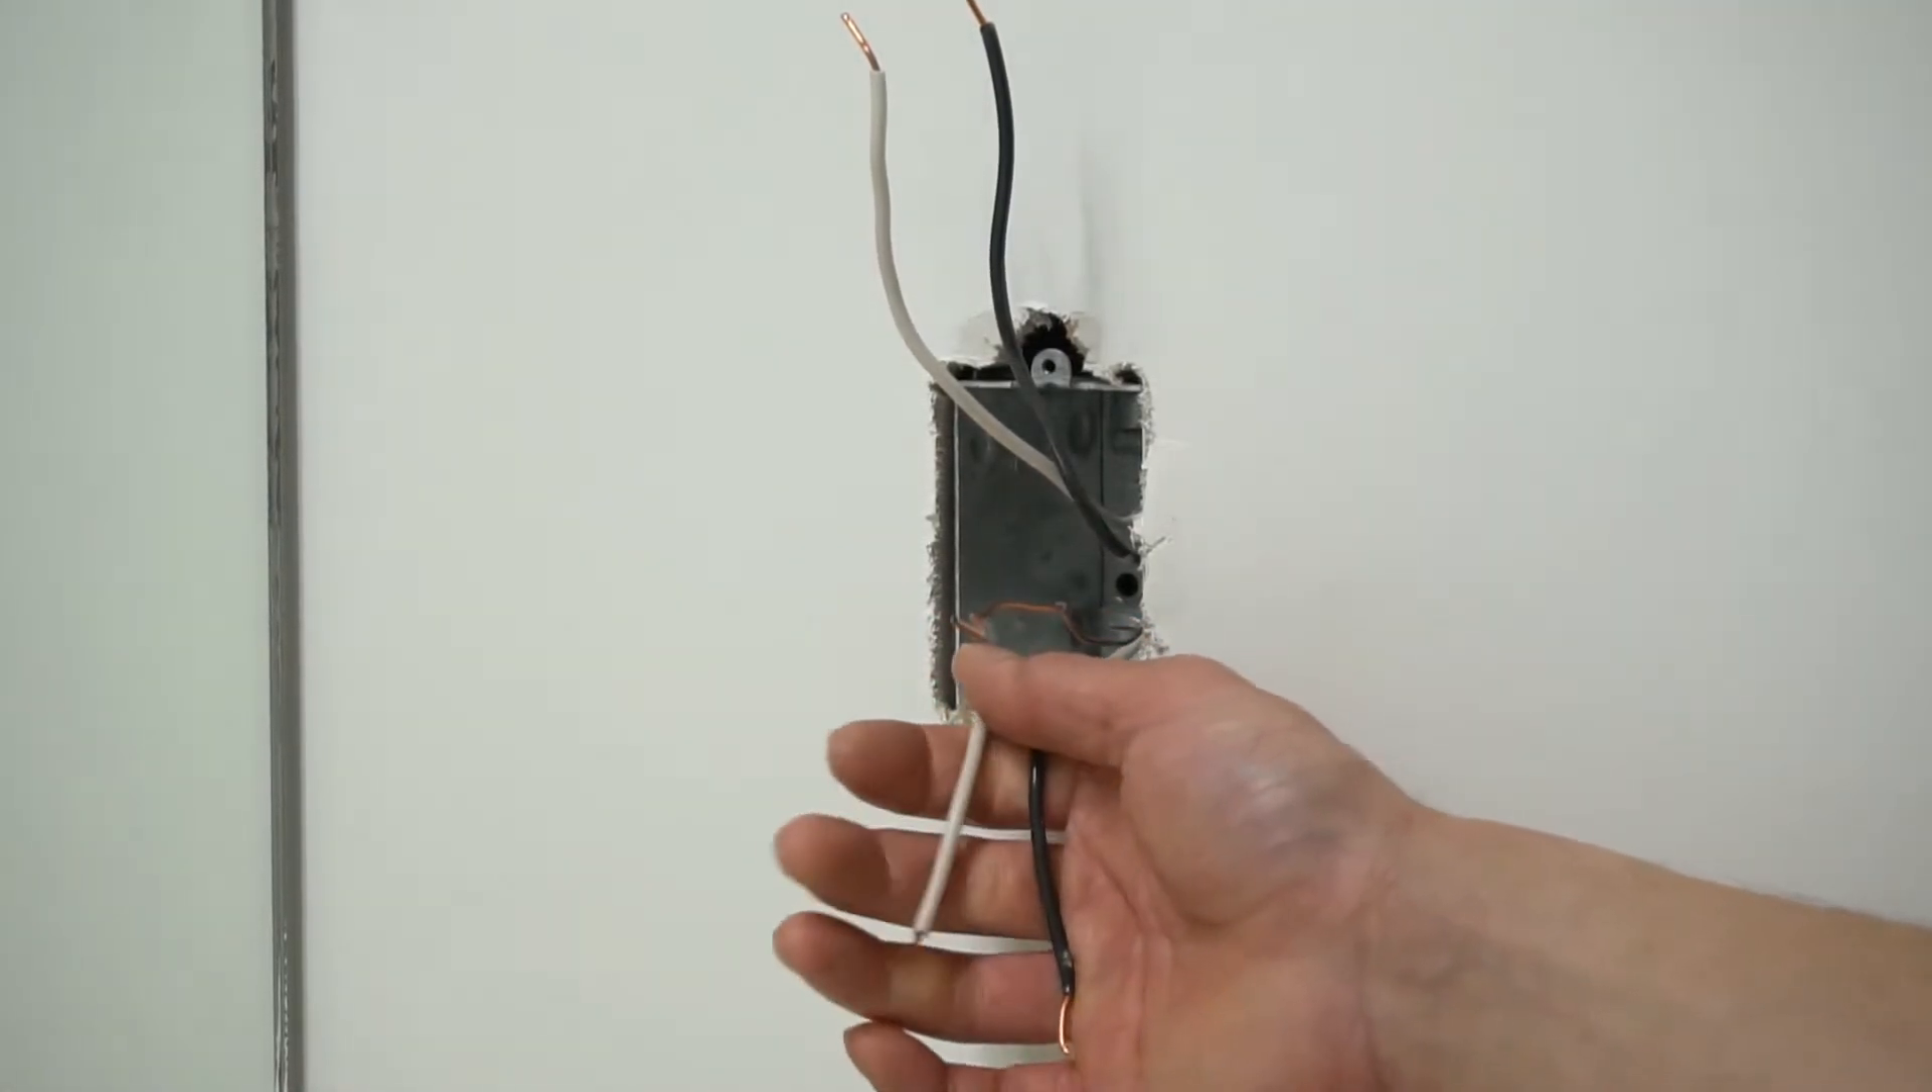We now have successfully removed the plug from the wires.